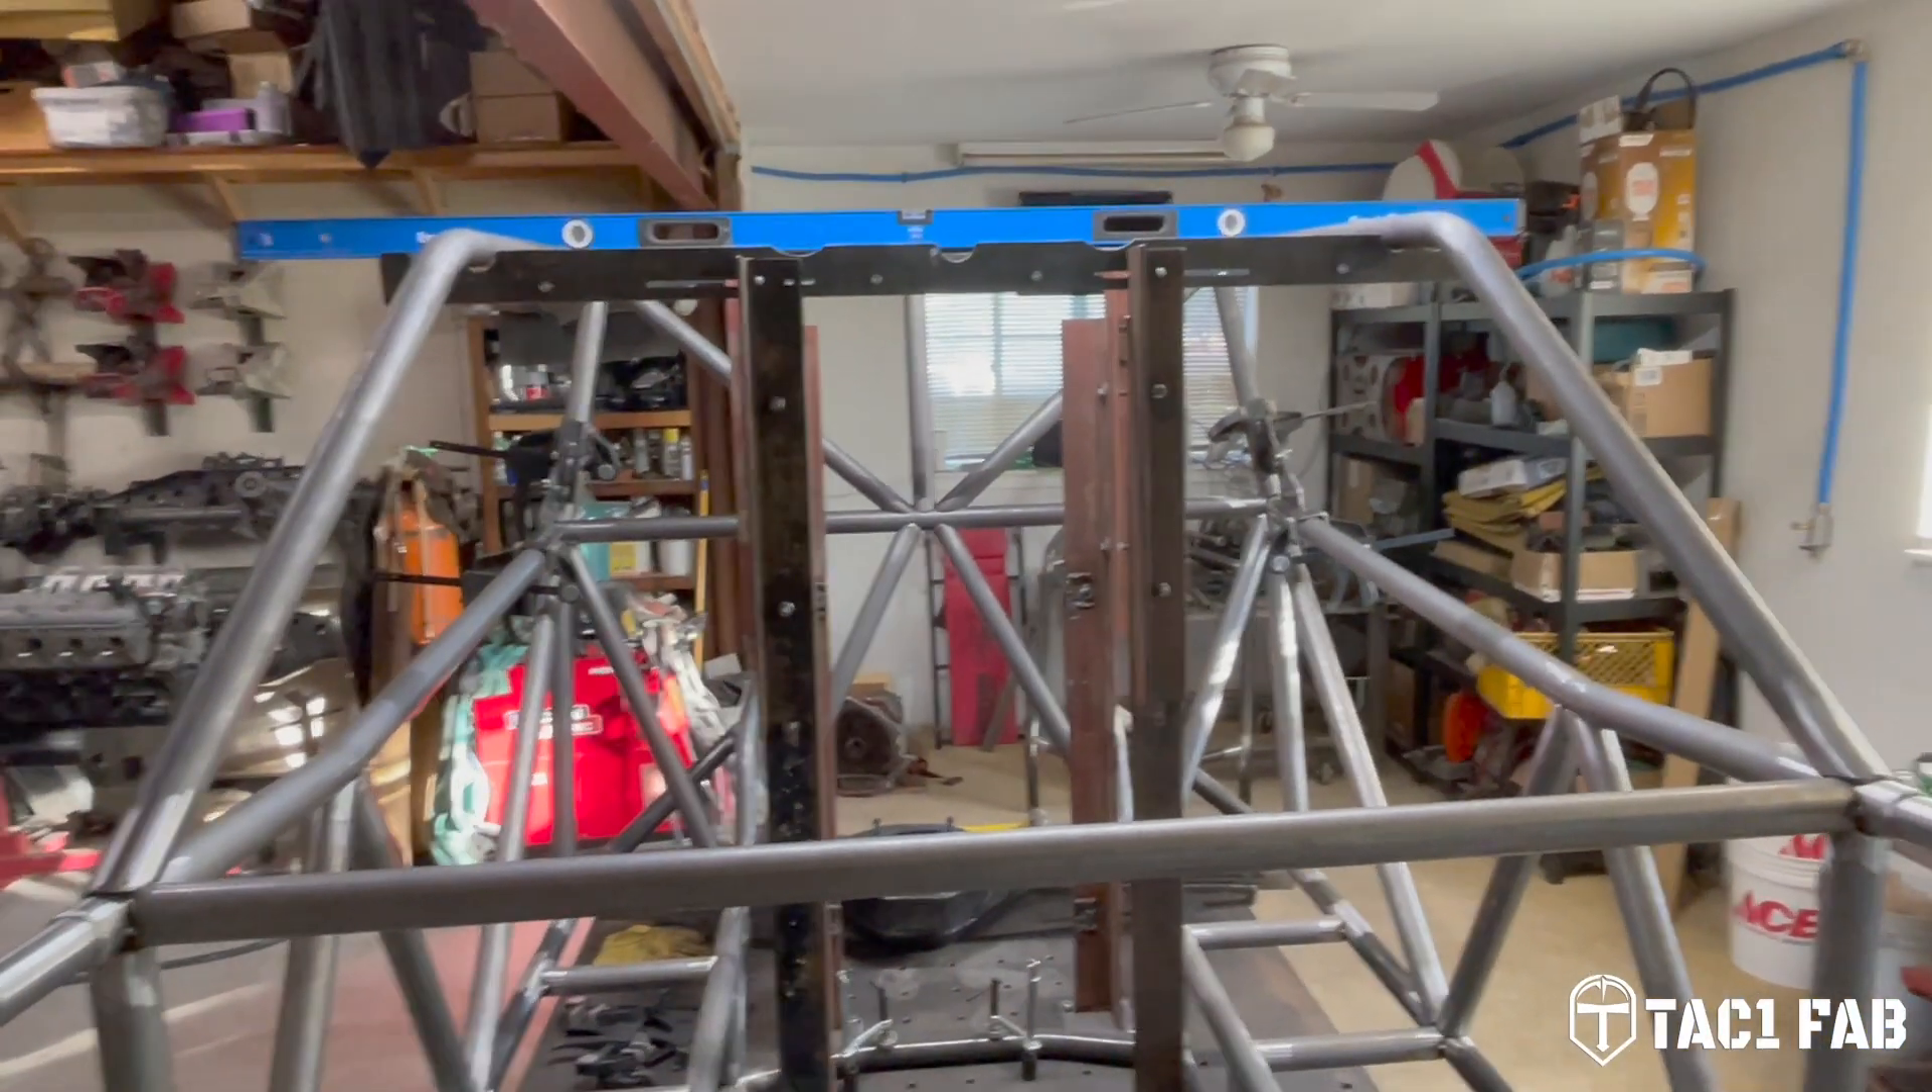I got these A-pillar slash roof tubes laid in here.